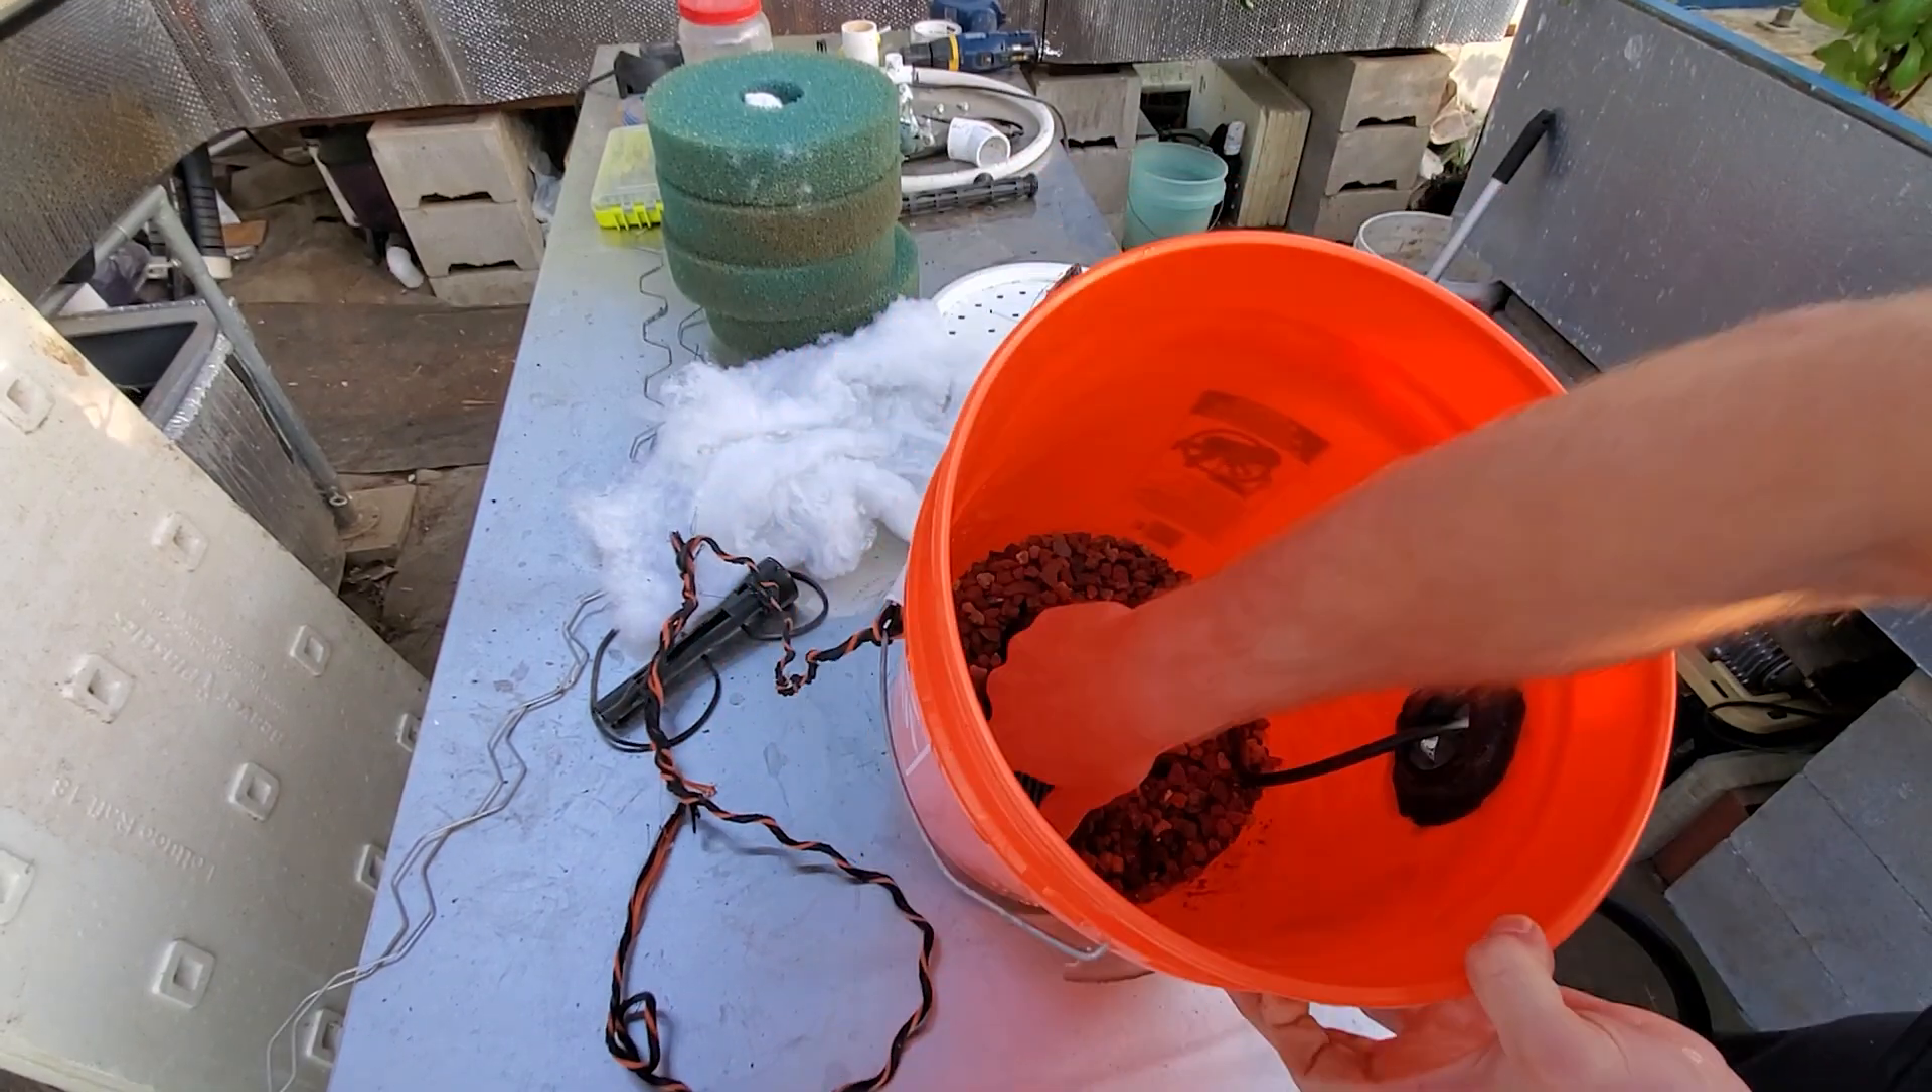So there we have that lava rock, nice and covered at the bottom, pump sitting right there.